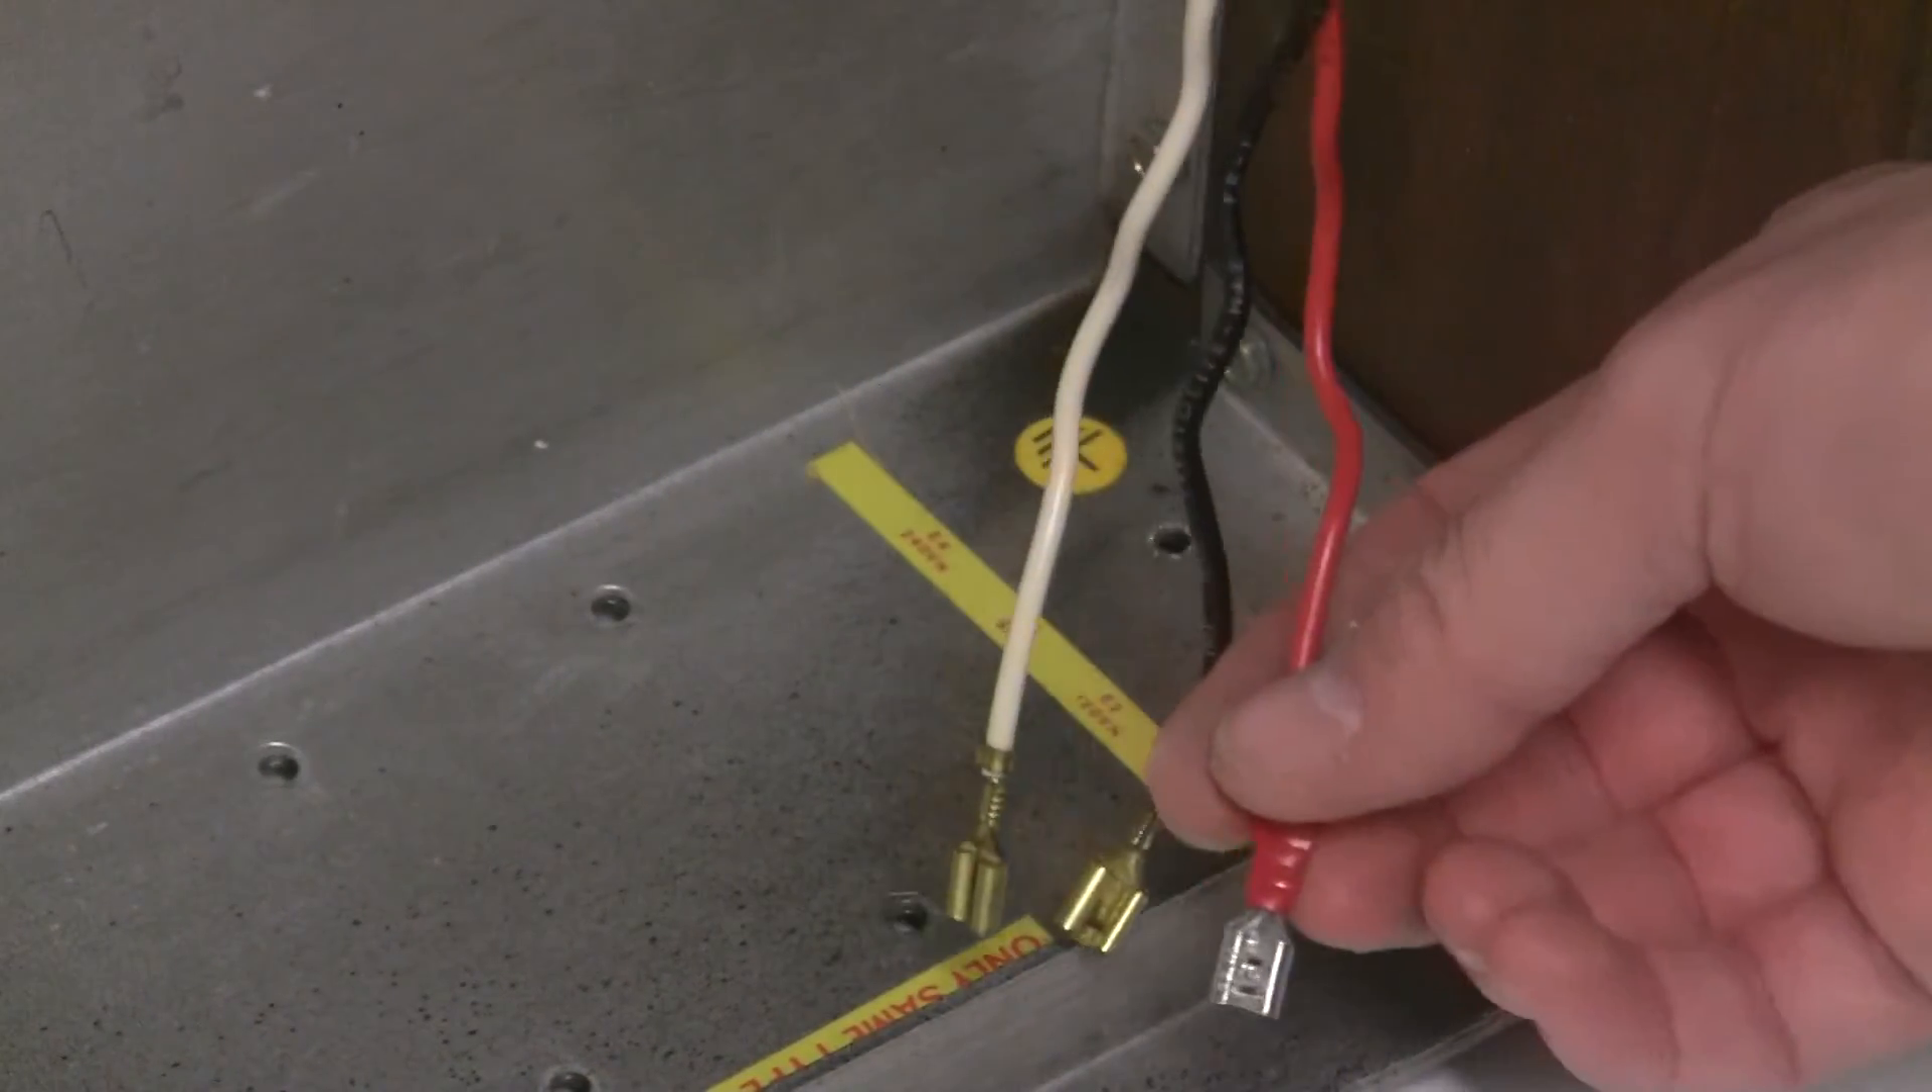So I replaced the electrical tape connection here with a crimped quick connect terminal.